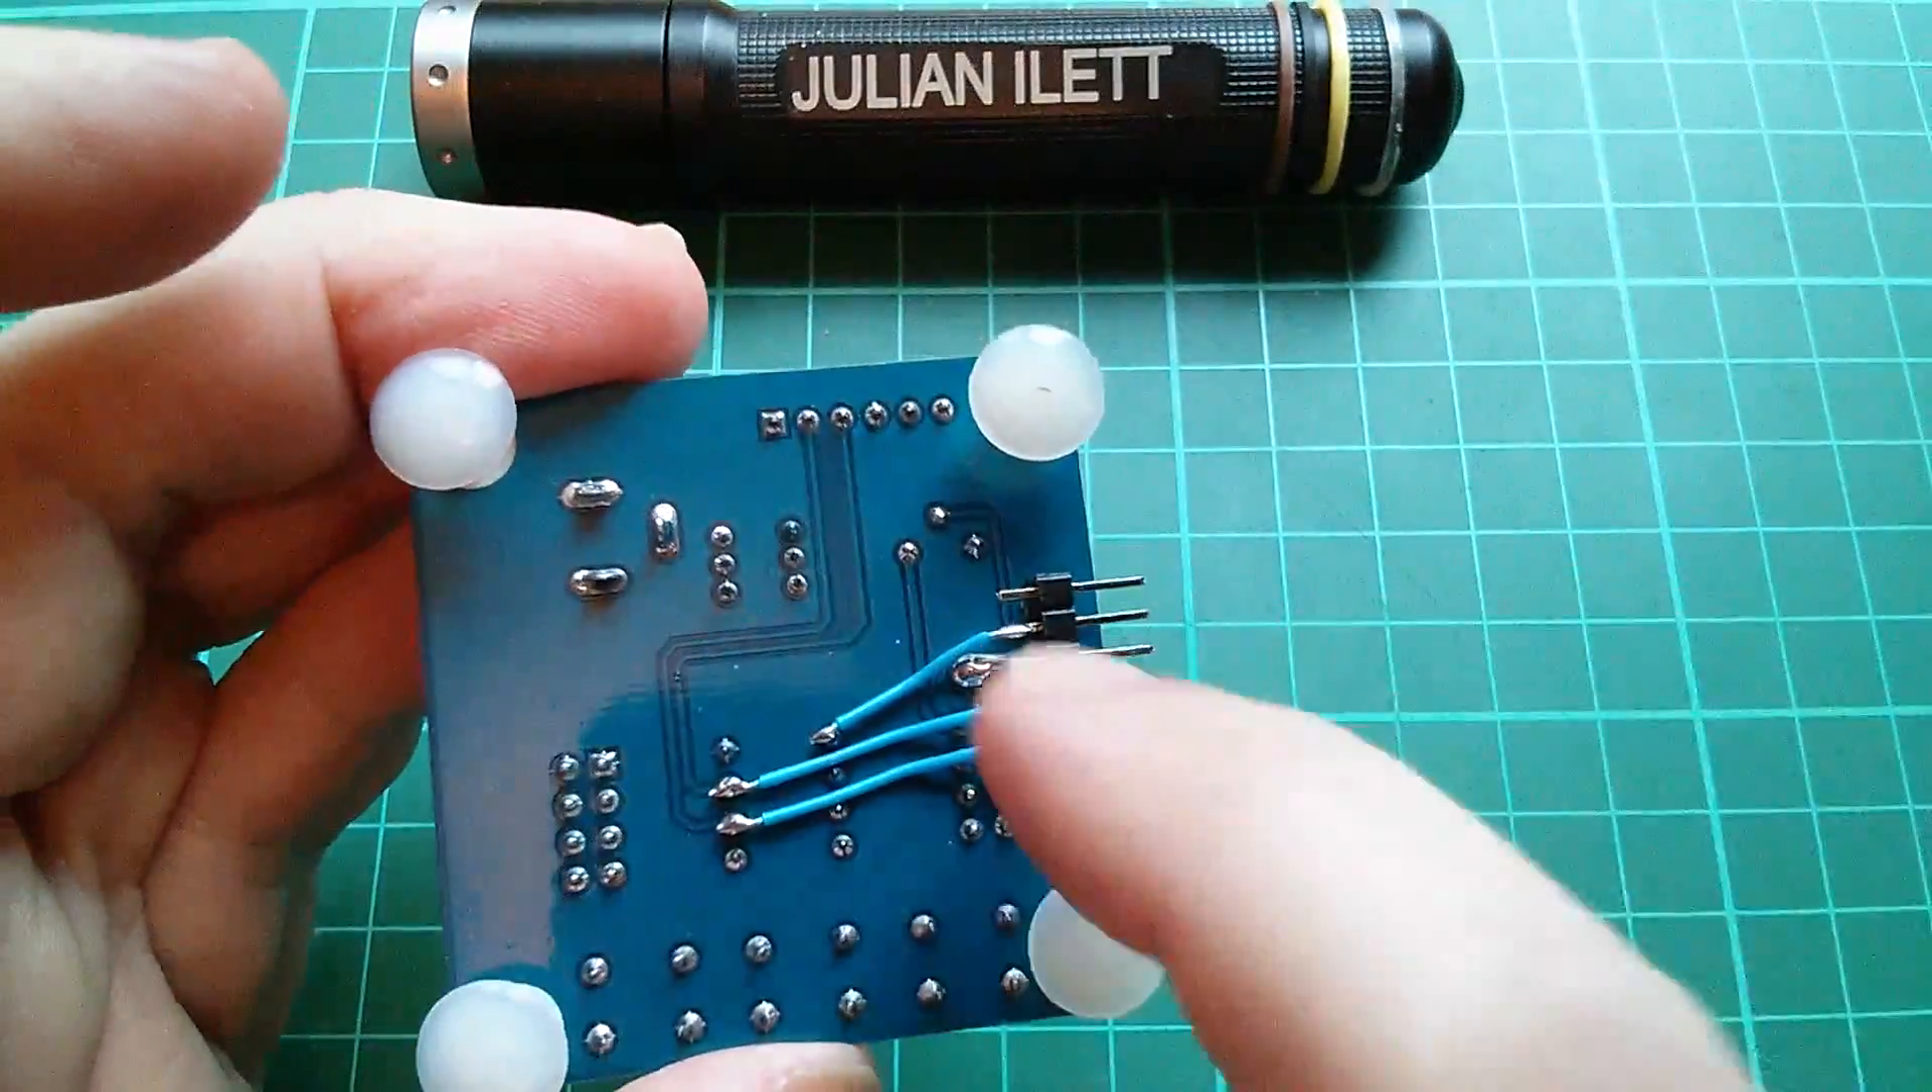What I have done is I've fitted a connector on the underside and put some mod wires on there so I won't be showing the underside of this board.